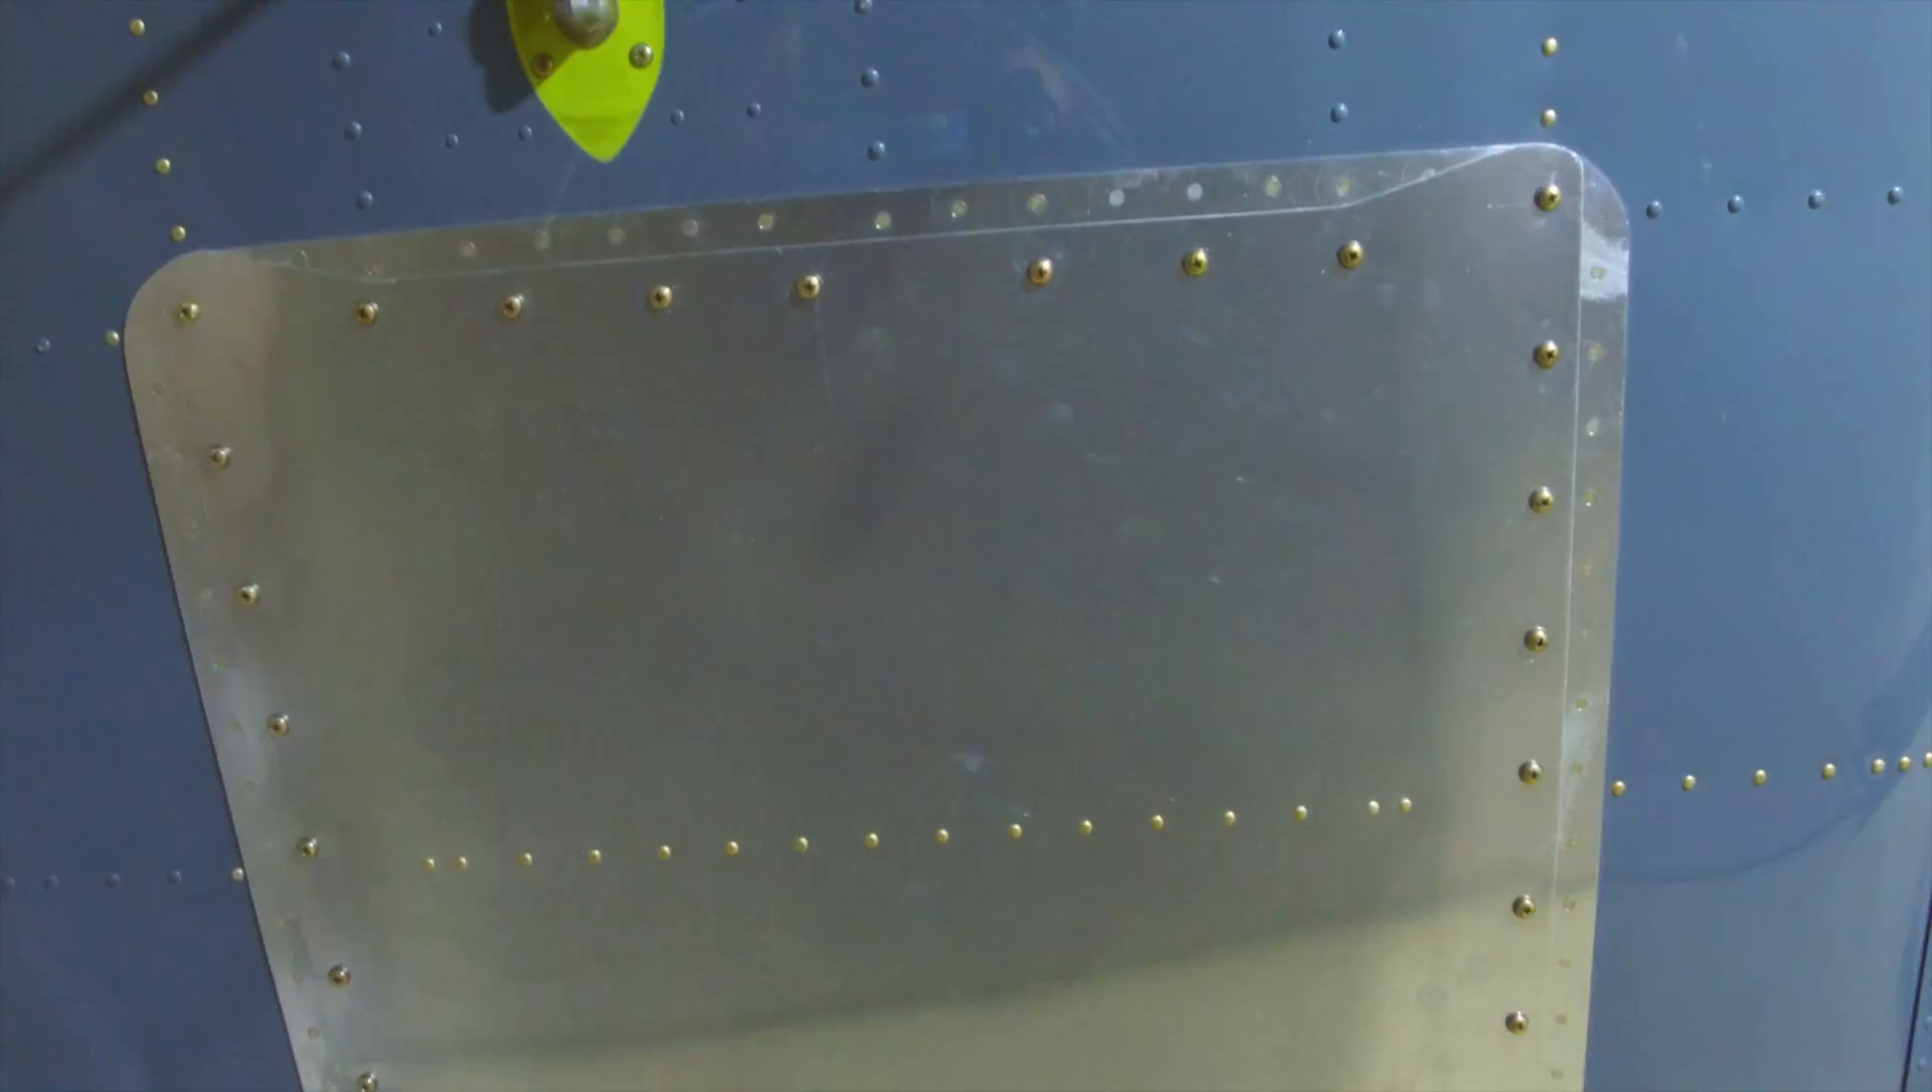We install all of the fasteners around the perimeter and it appears like there's never been a bay here.